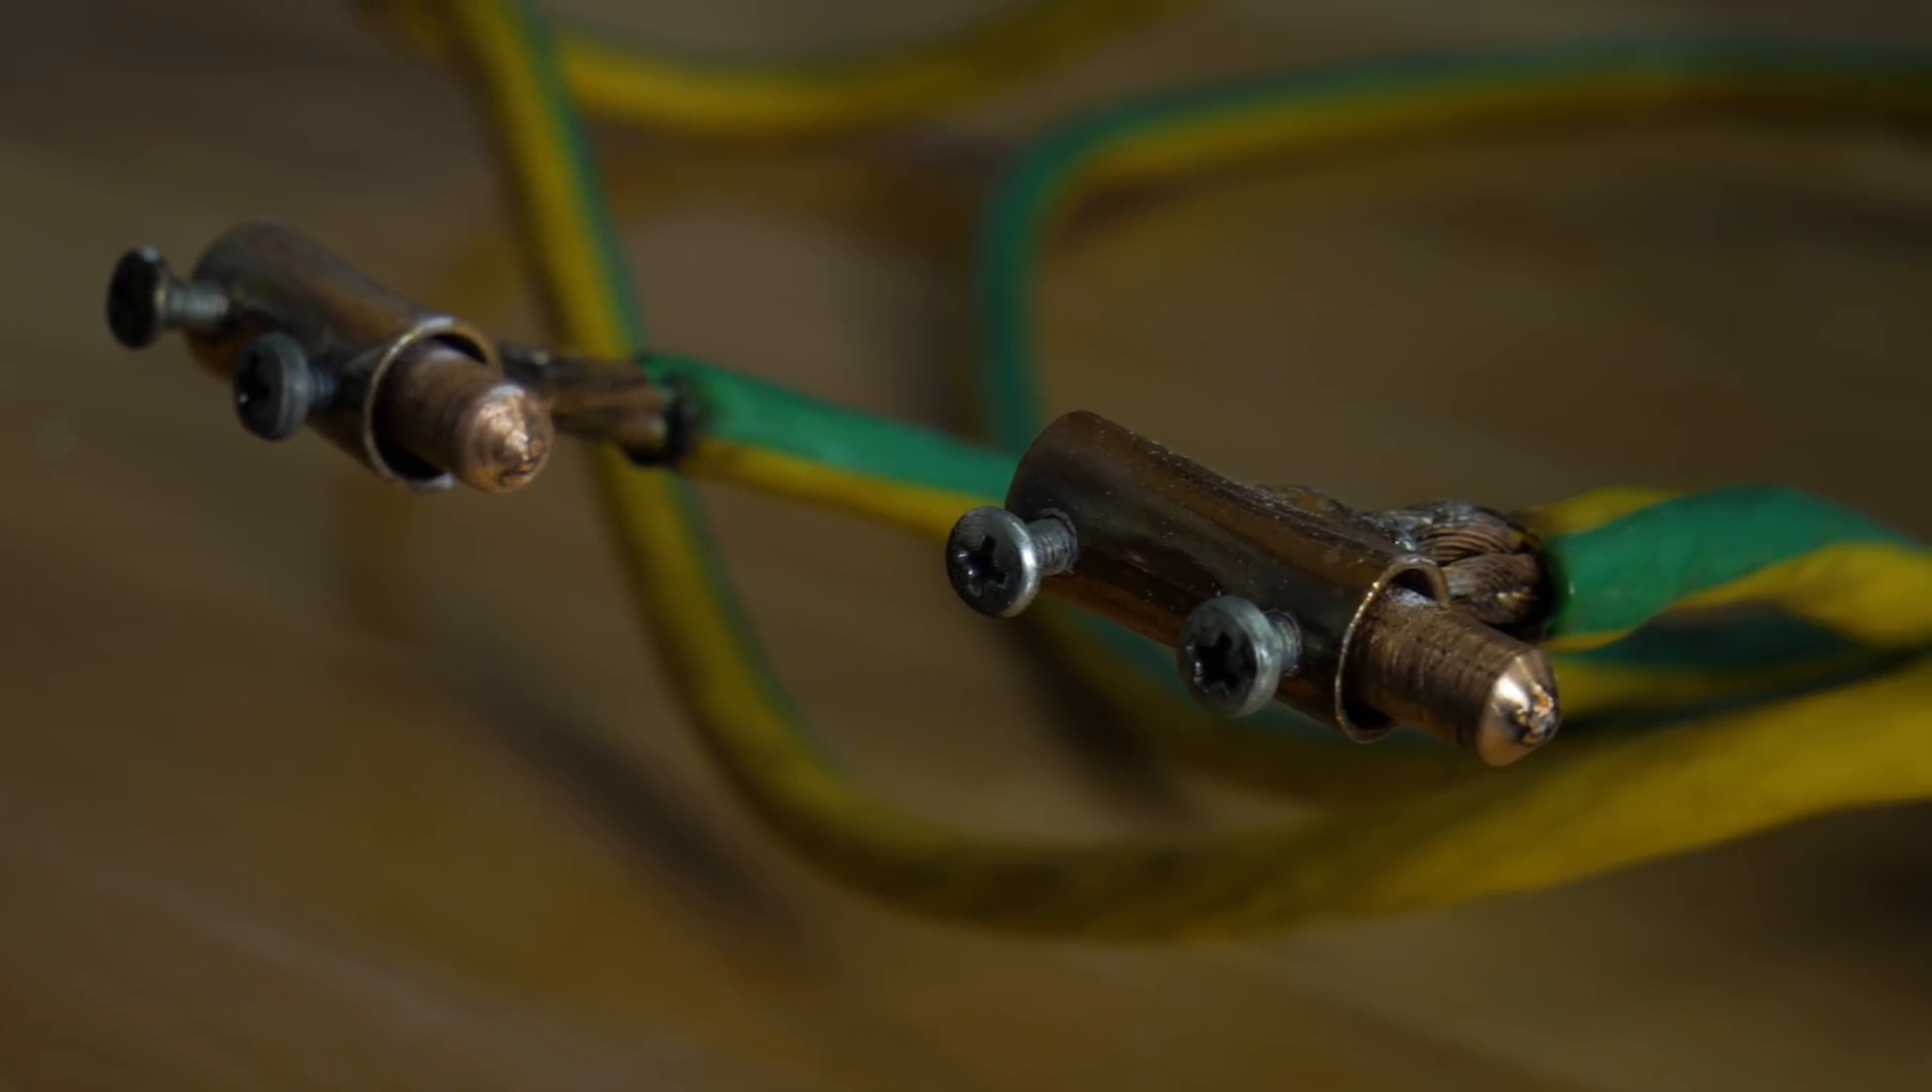I also cut a few centimeter long copper rod, make a chamfer on one end, secure it into the plug with two screws and the spot welder is finished.